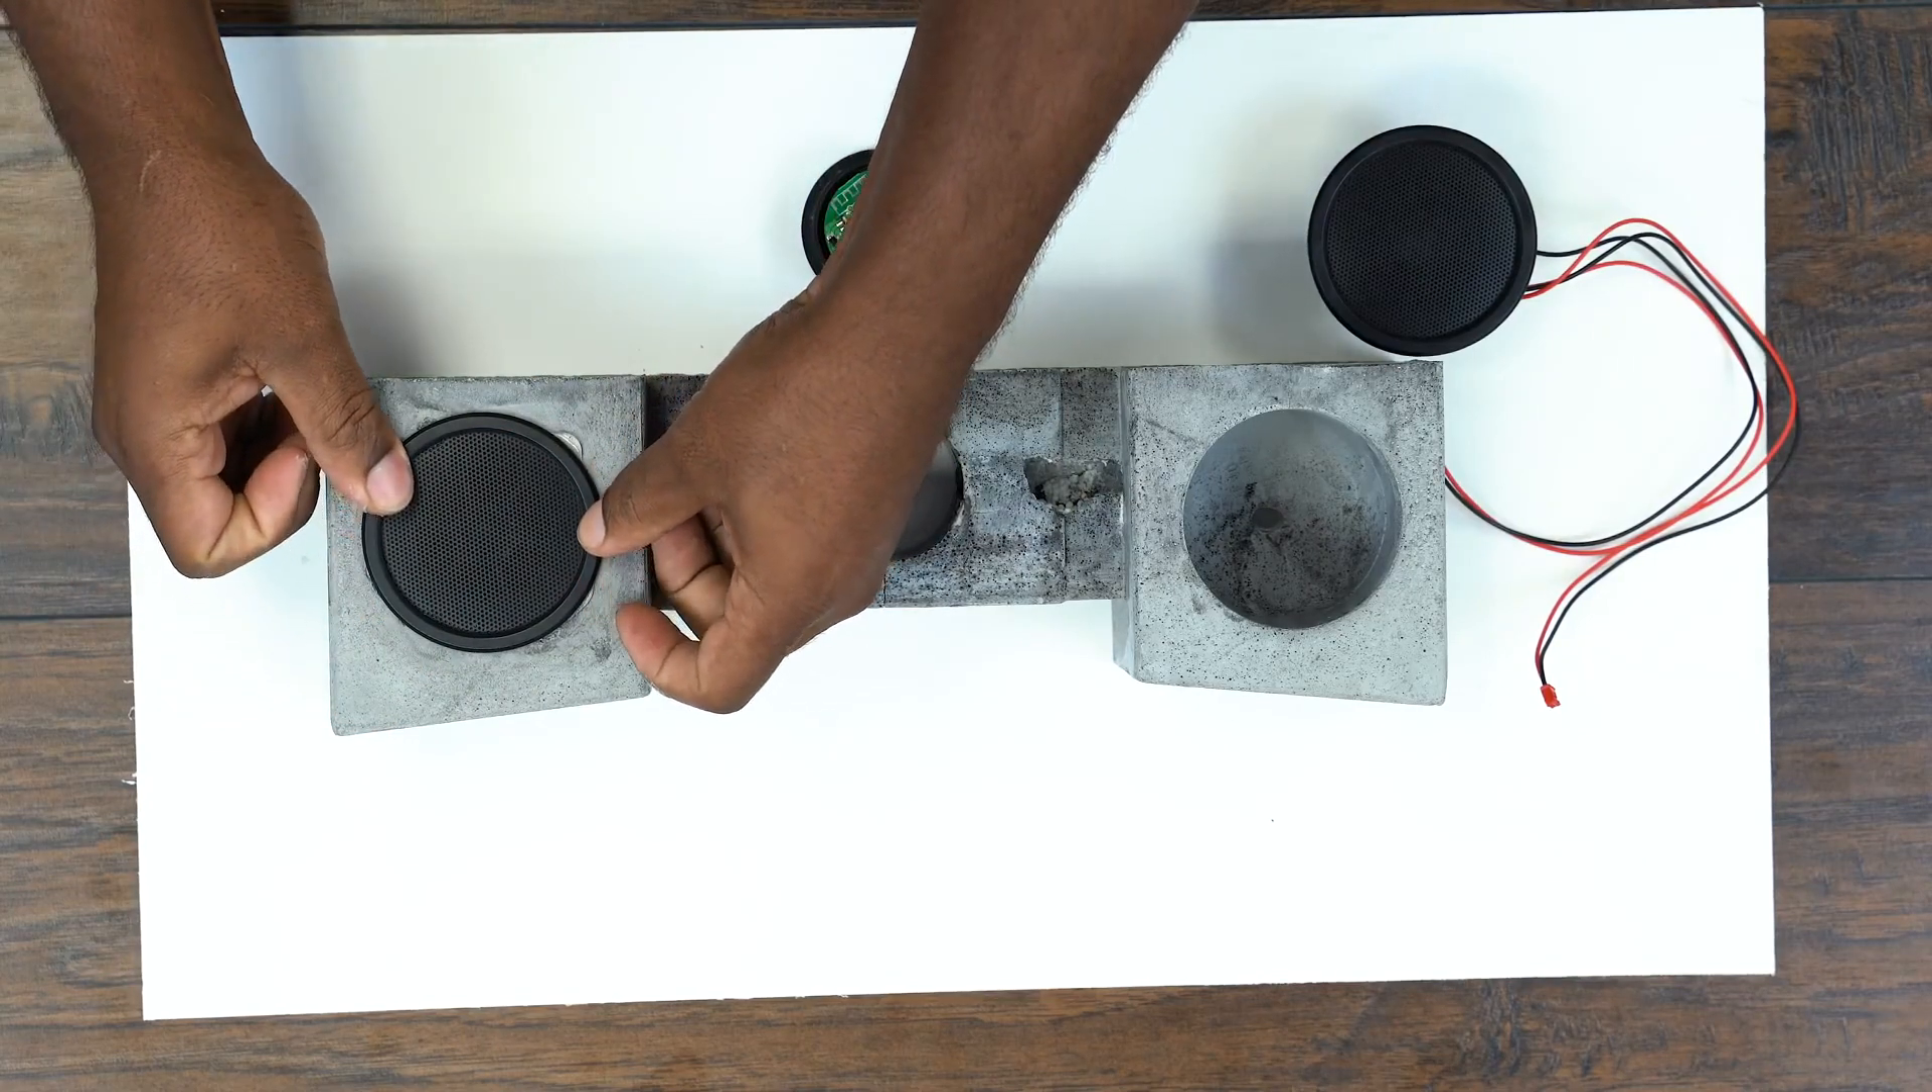Mientras el pegamento aún estaba caliente, volteé el altoparlante y lo coloqué en el agujero.